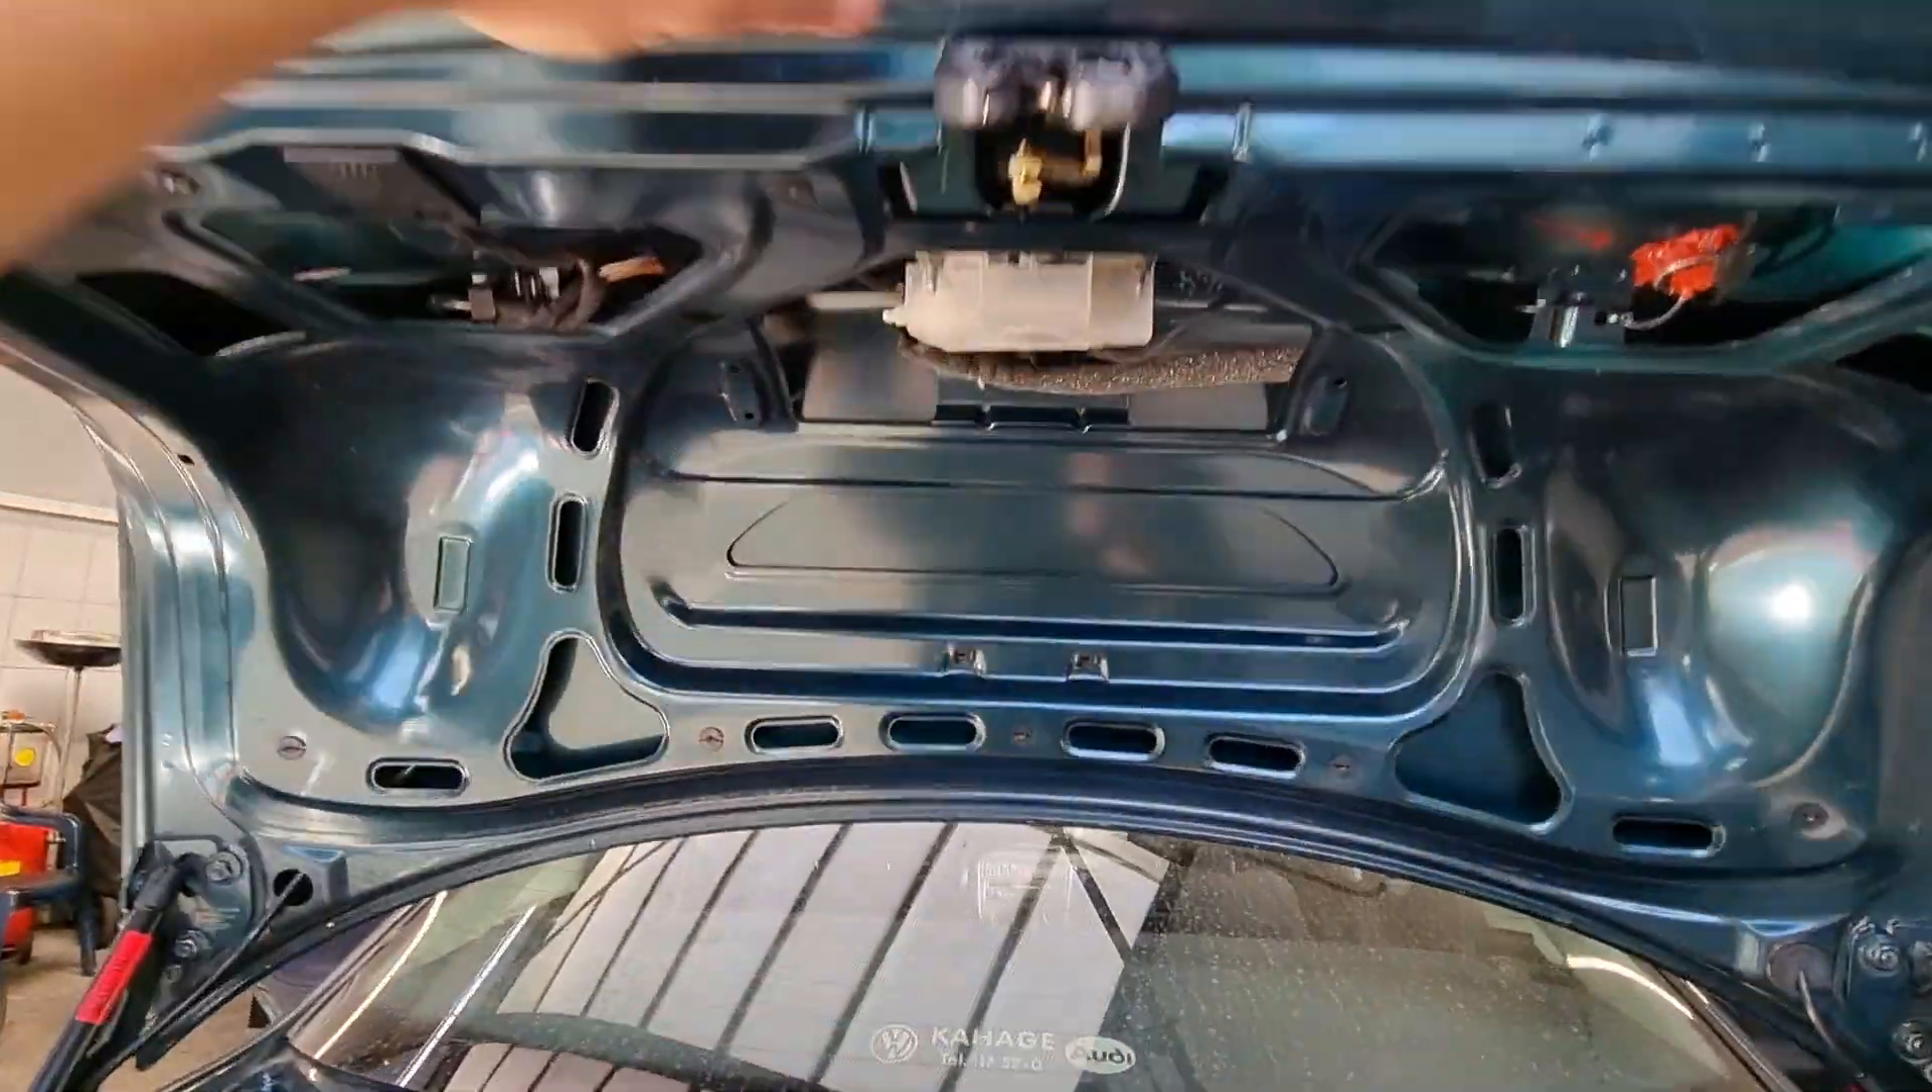Ich habe hier die verkleidung auch noch nicht dran.